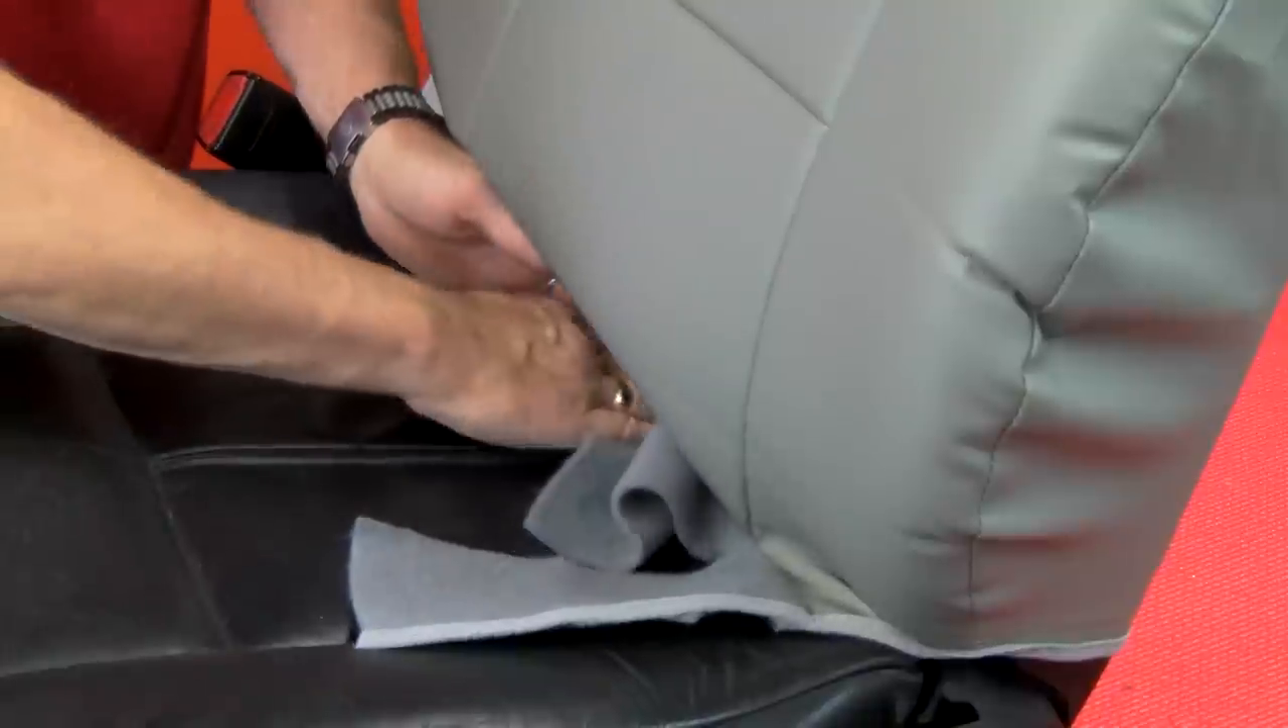Now that our cover is pulled down over the top, we need to push the fastening flaps down in between in the crotch of the seat here.